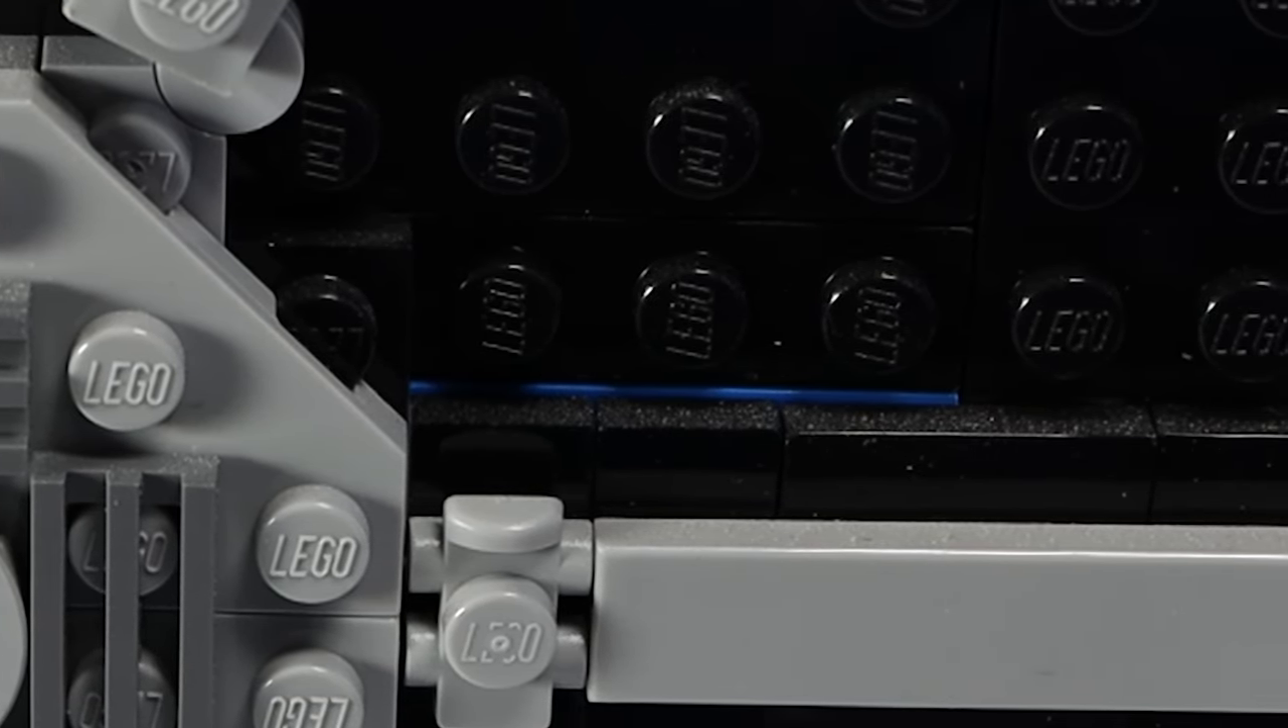All of the lines on the wing look super good, but unfortunately, there is a little bit of gap in the middle of the wing next to the gray line in the very center.